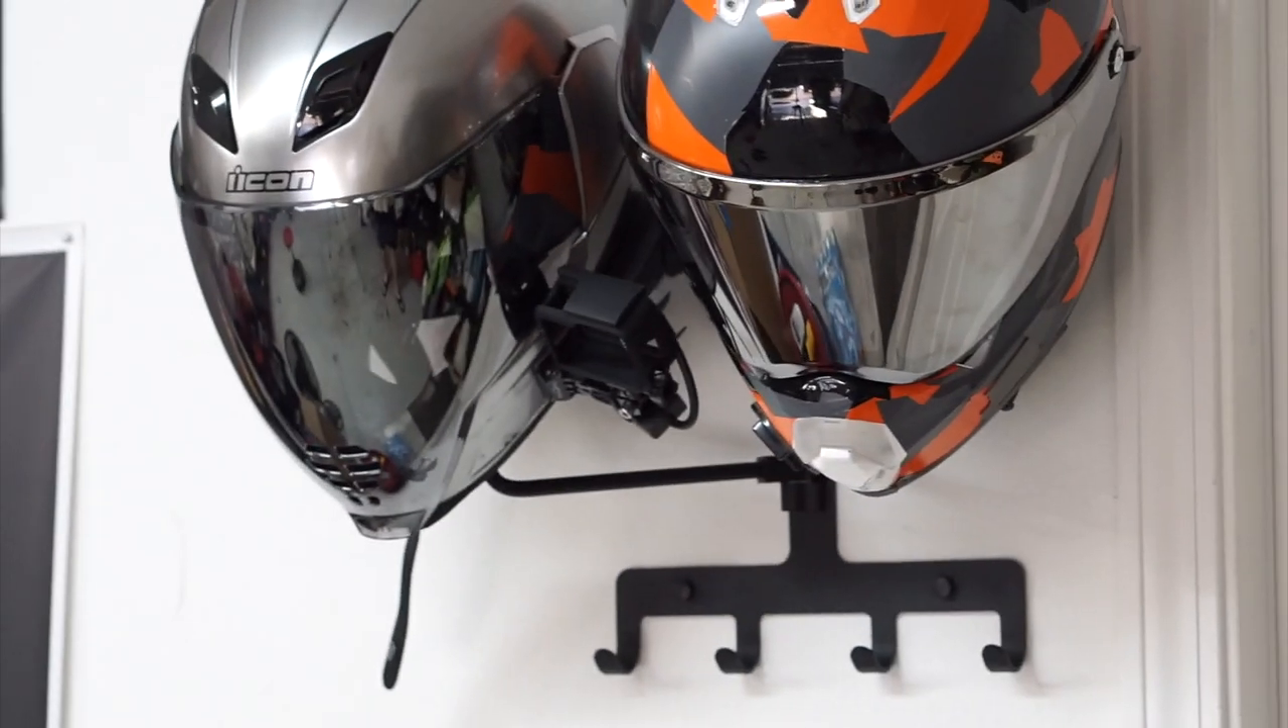The helmet rack is put on. The helmets are on.